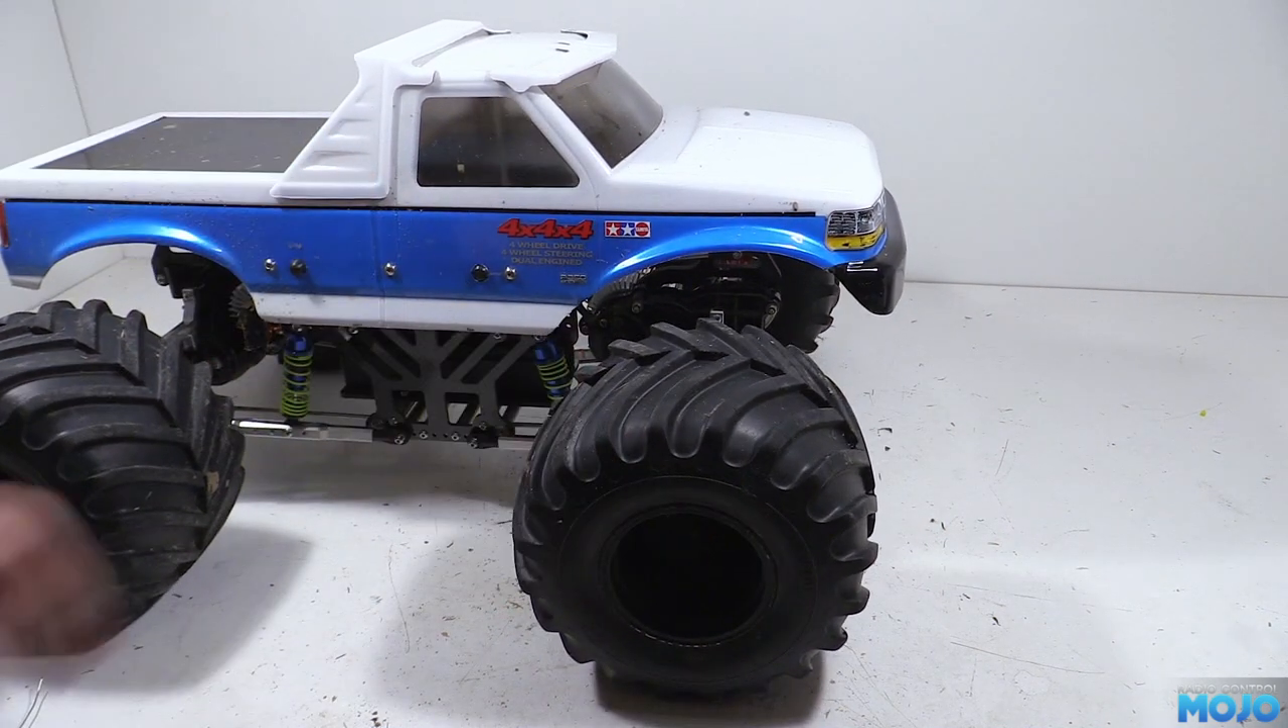The front of the body still sticks out a bit, but just extending the wheelbase, that little bit has made it look quite a bit better.